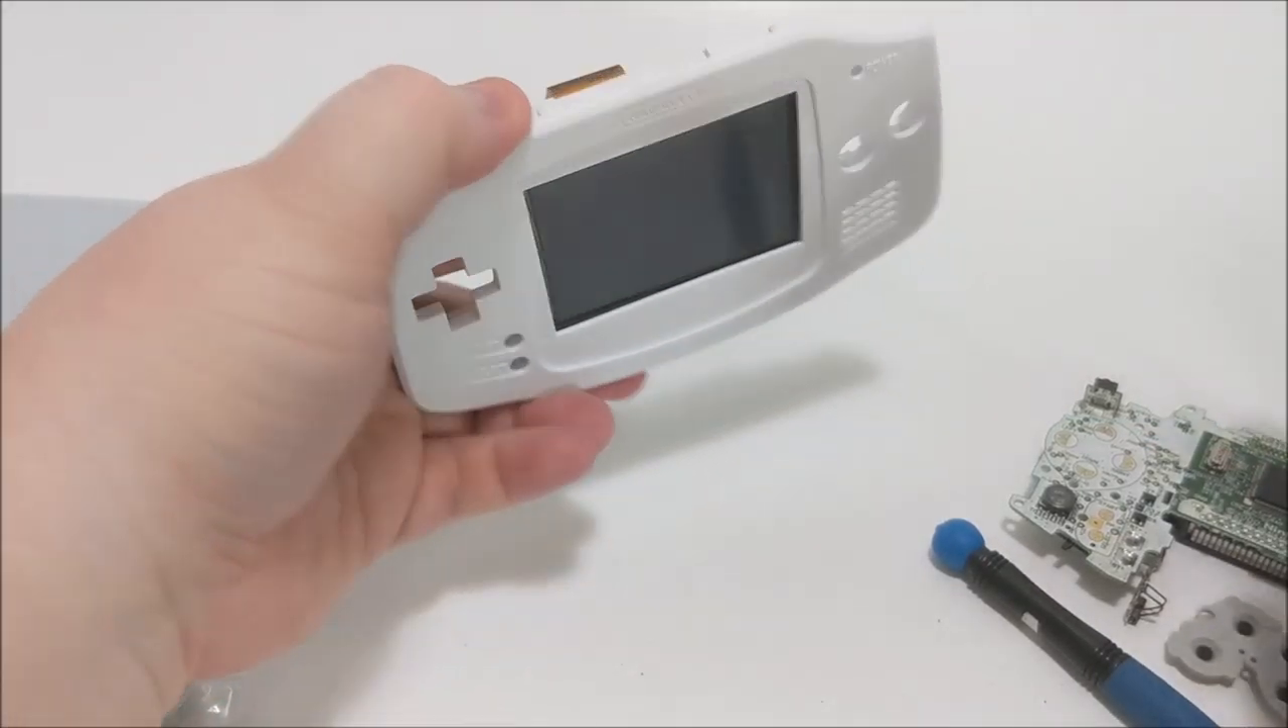All right guys so now we got the screen in place it's time to put the back into the uh or you know at least the guts inside the main board itself and that's what we're going to do here.